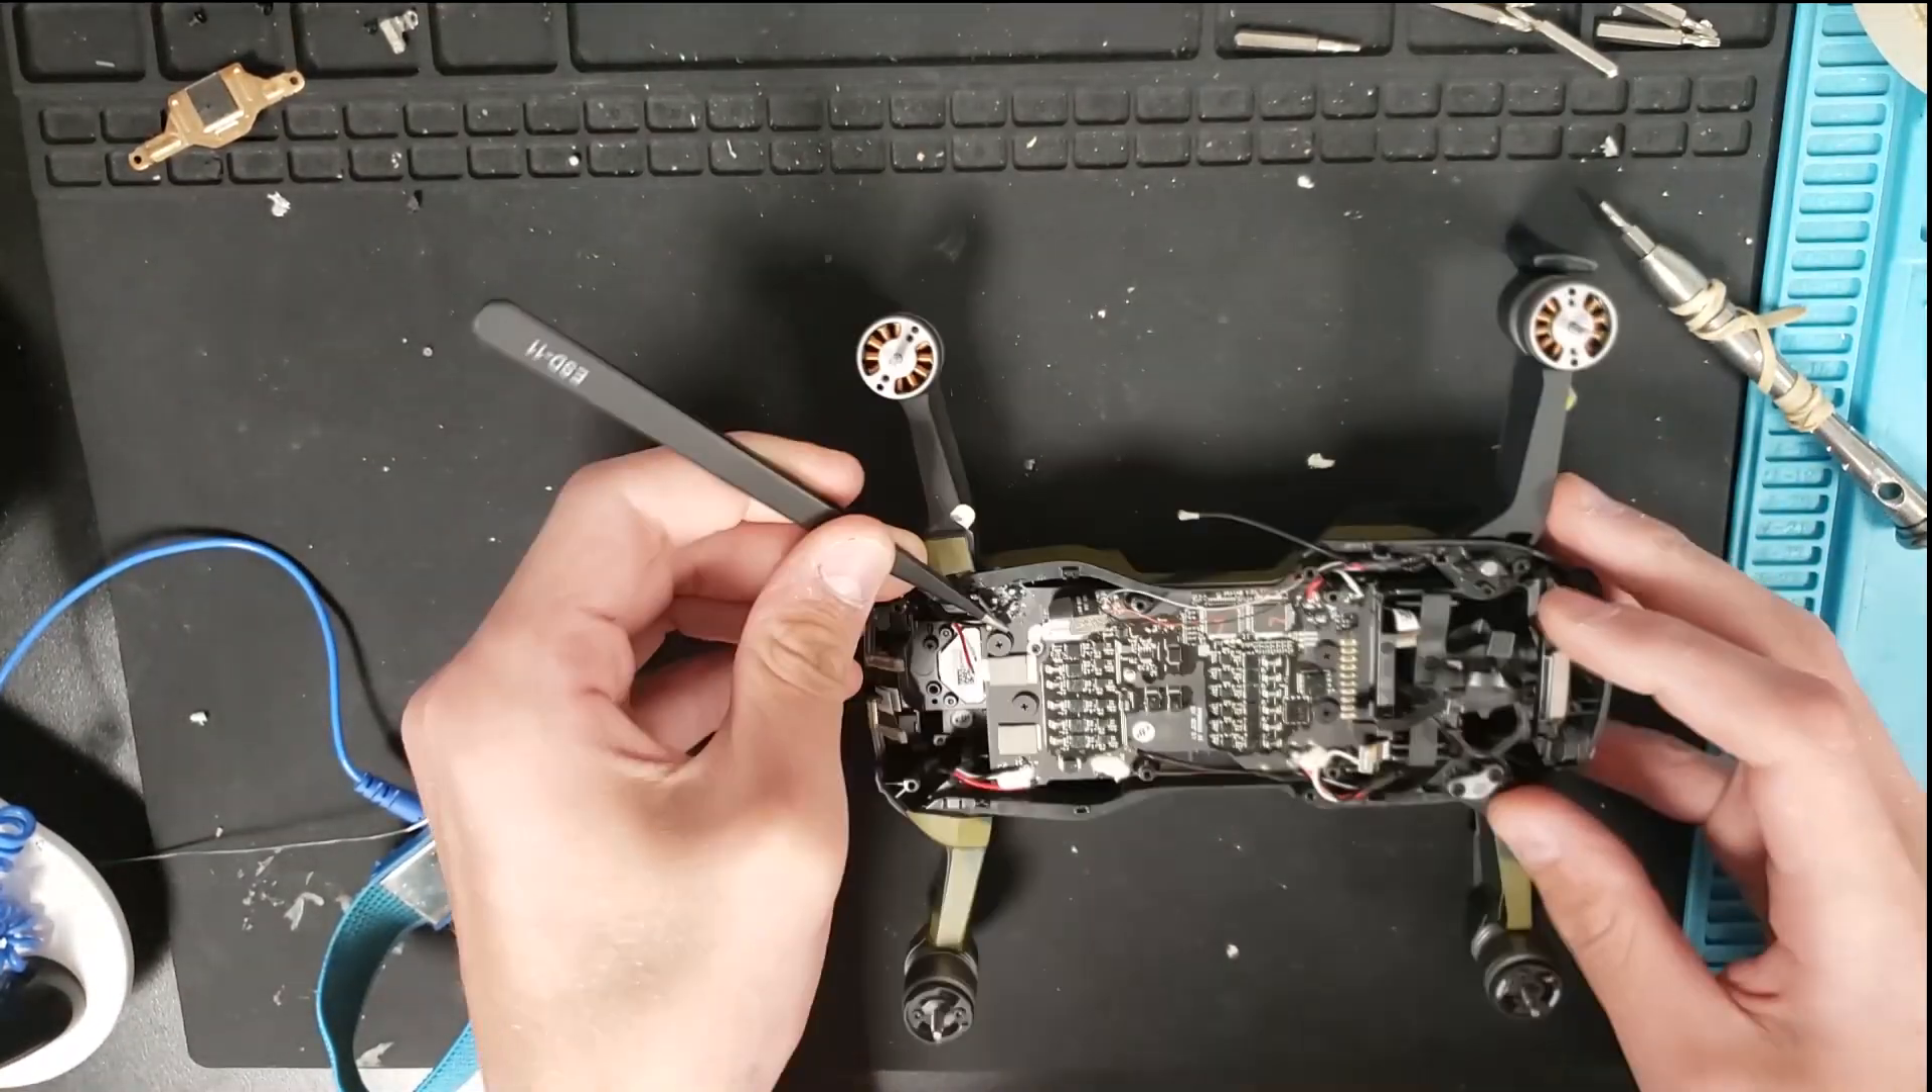There you go your arms in place.